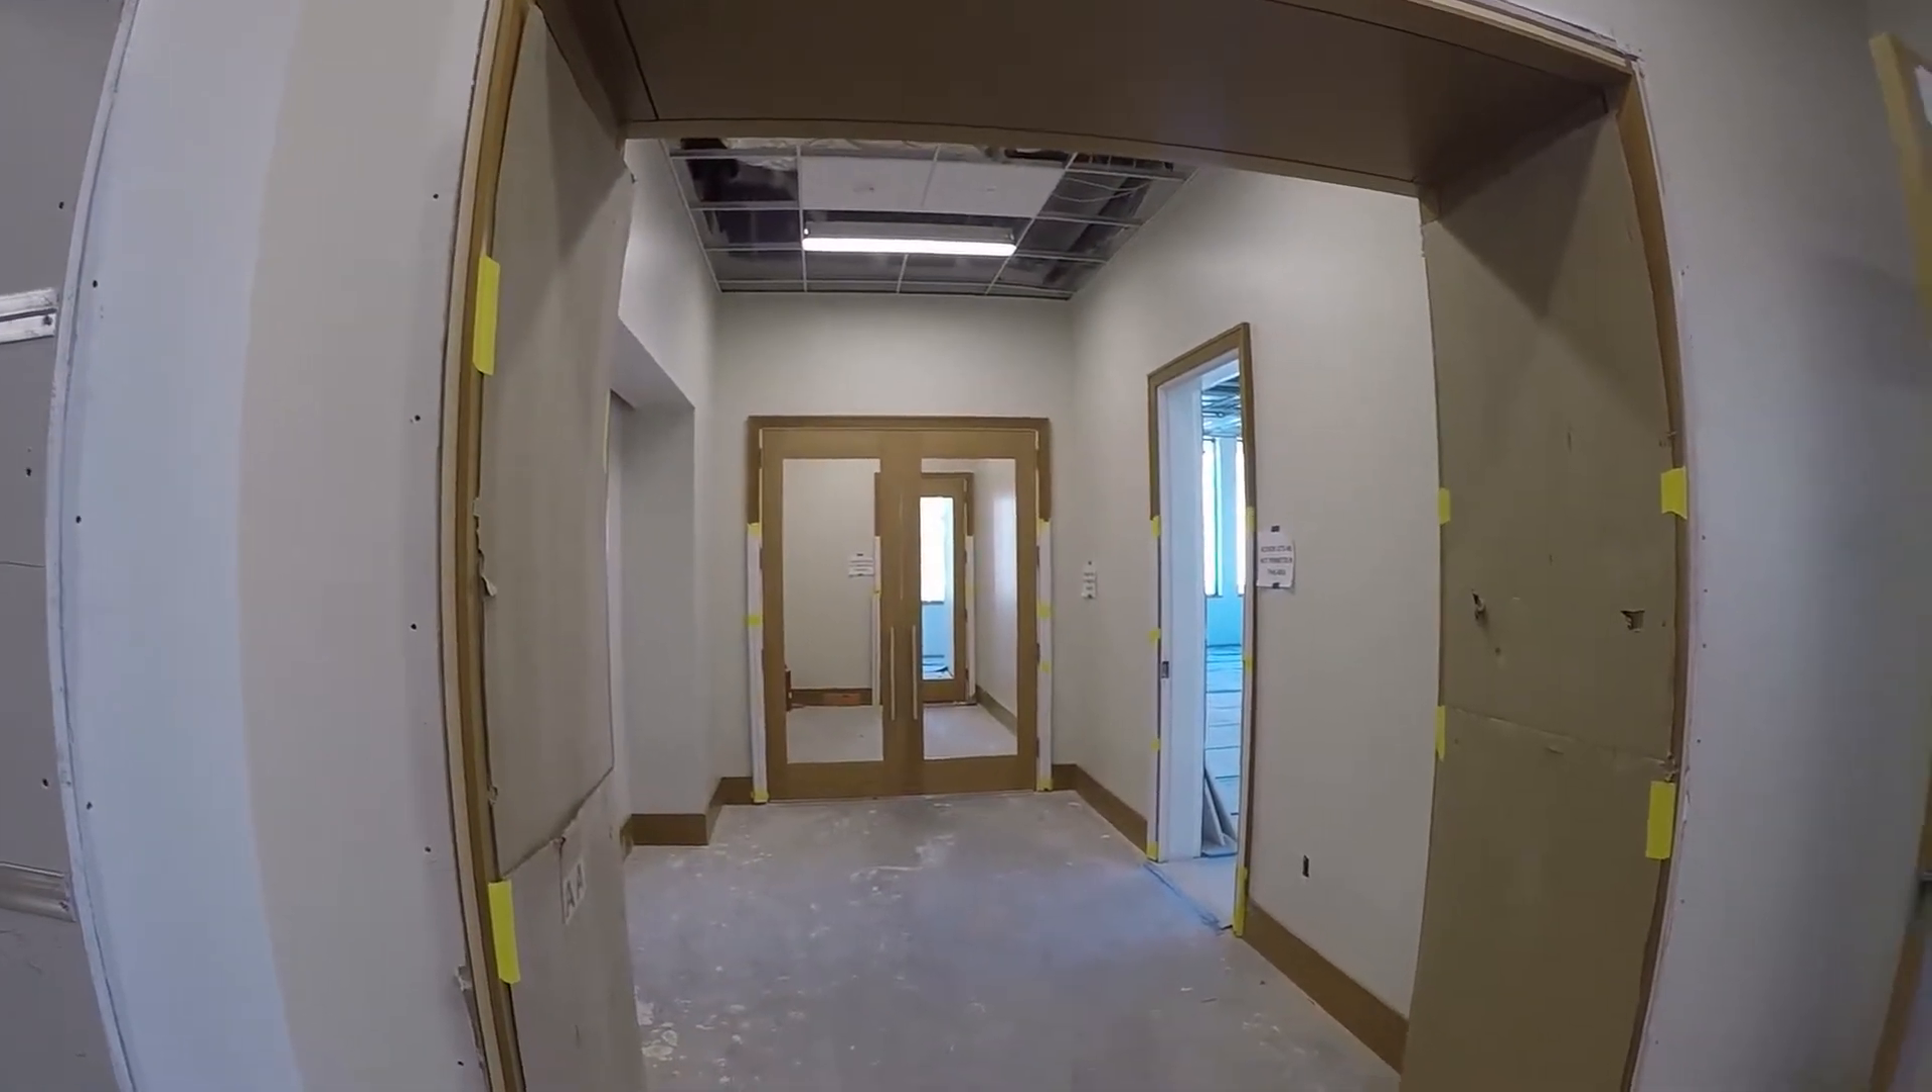We're starting to see some of the wood doors installed at this time.